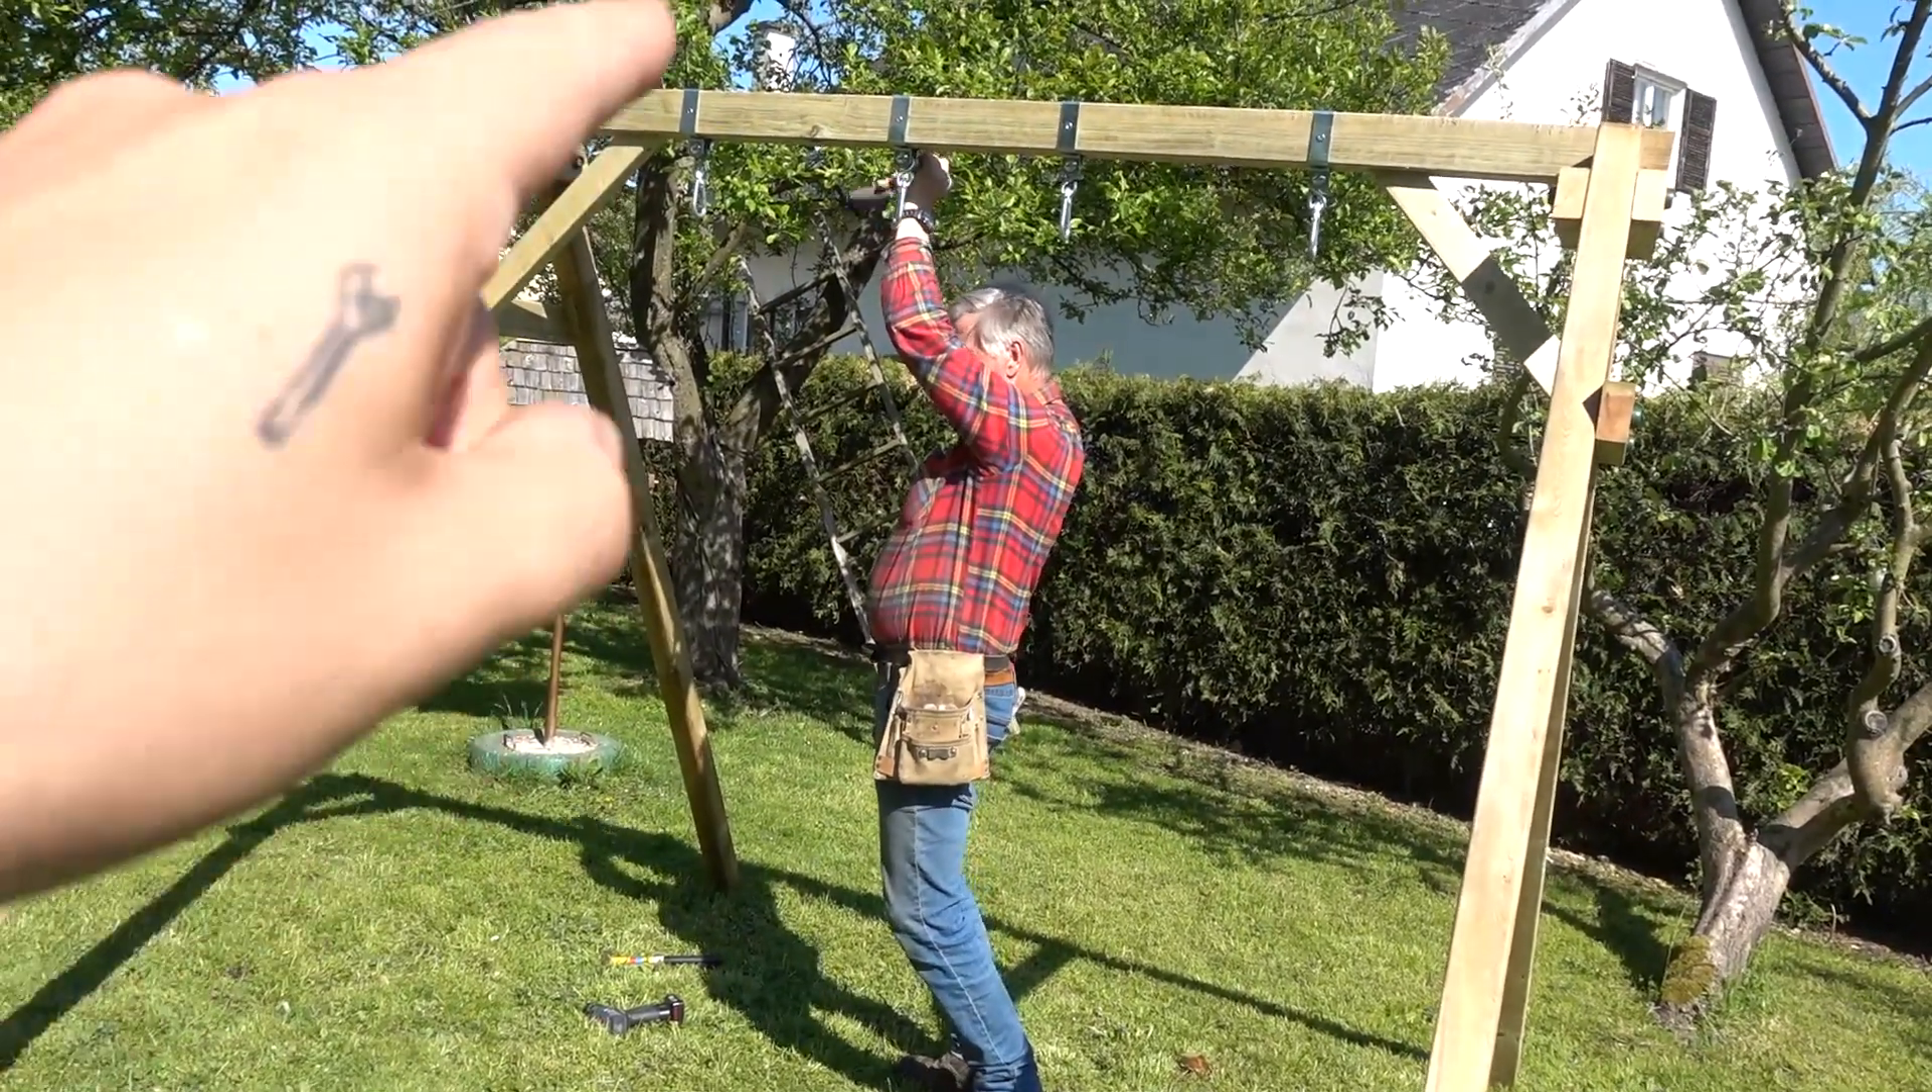Ja, so wie ihr seht, das Gestell steht. Jetzt wird das noch fixiert.